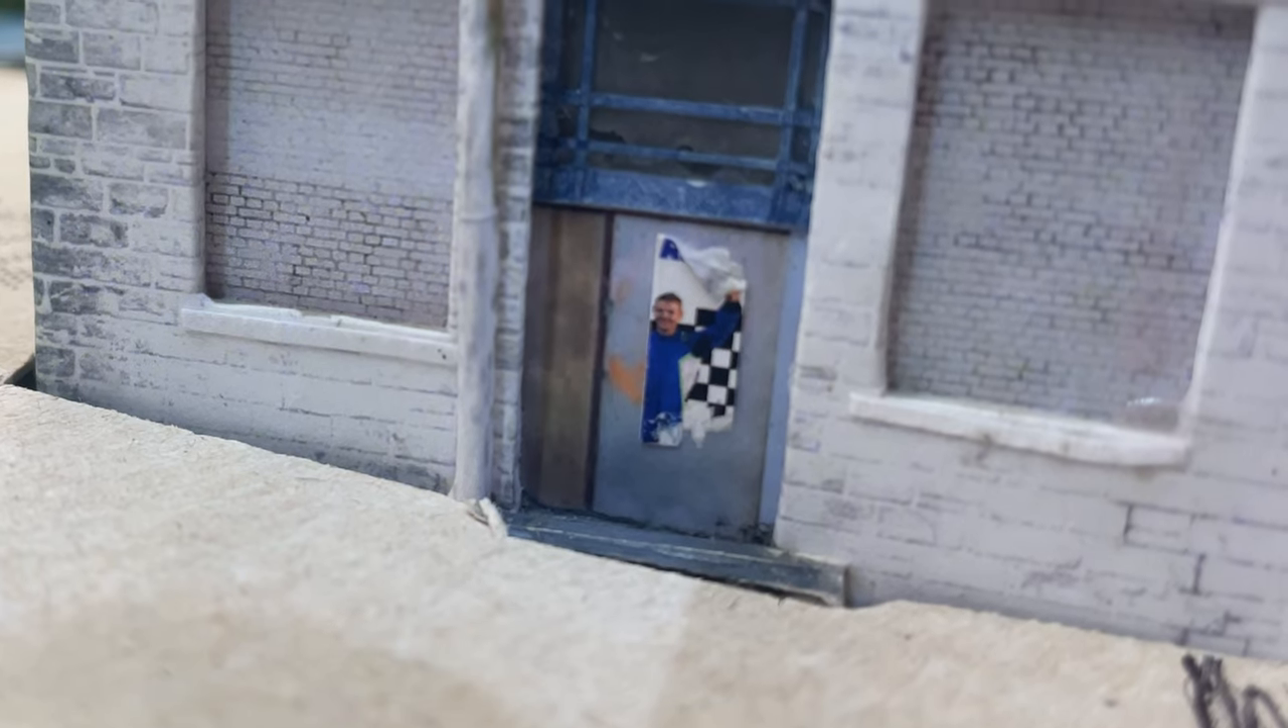The torn poster of Johnny McShea was added to the rear doors.